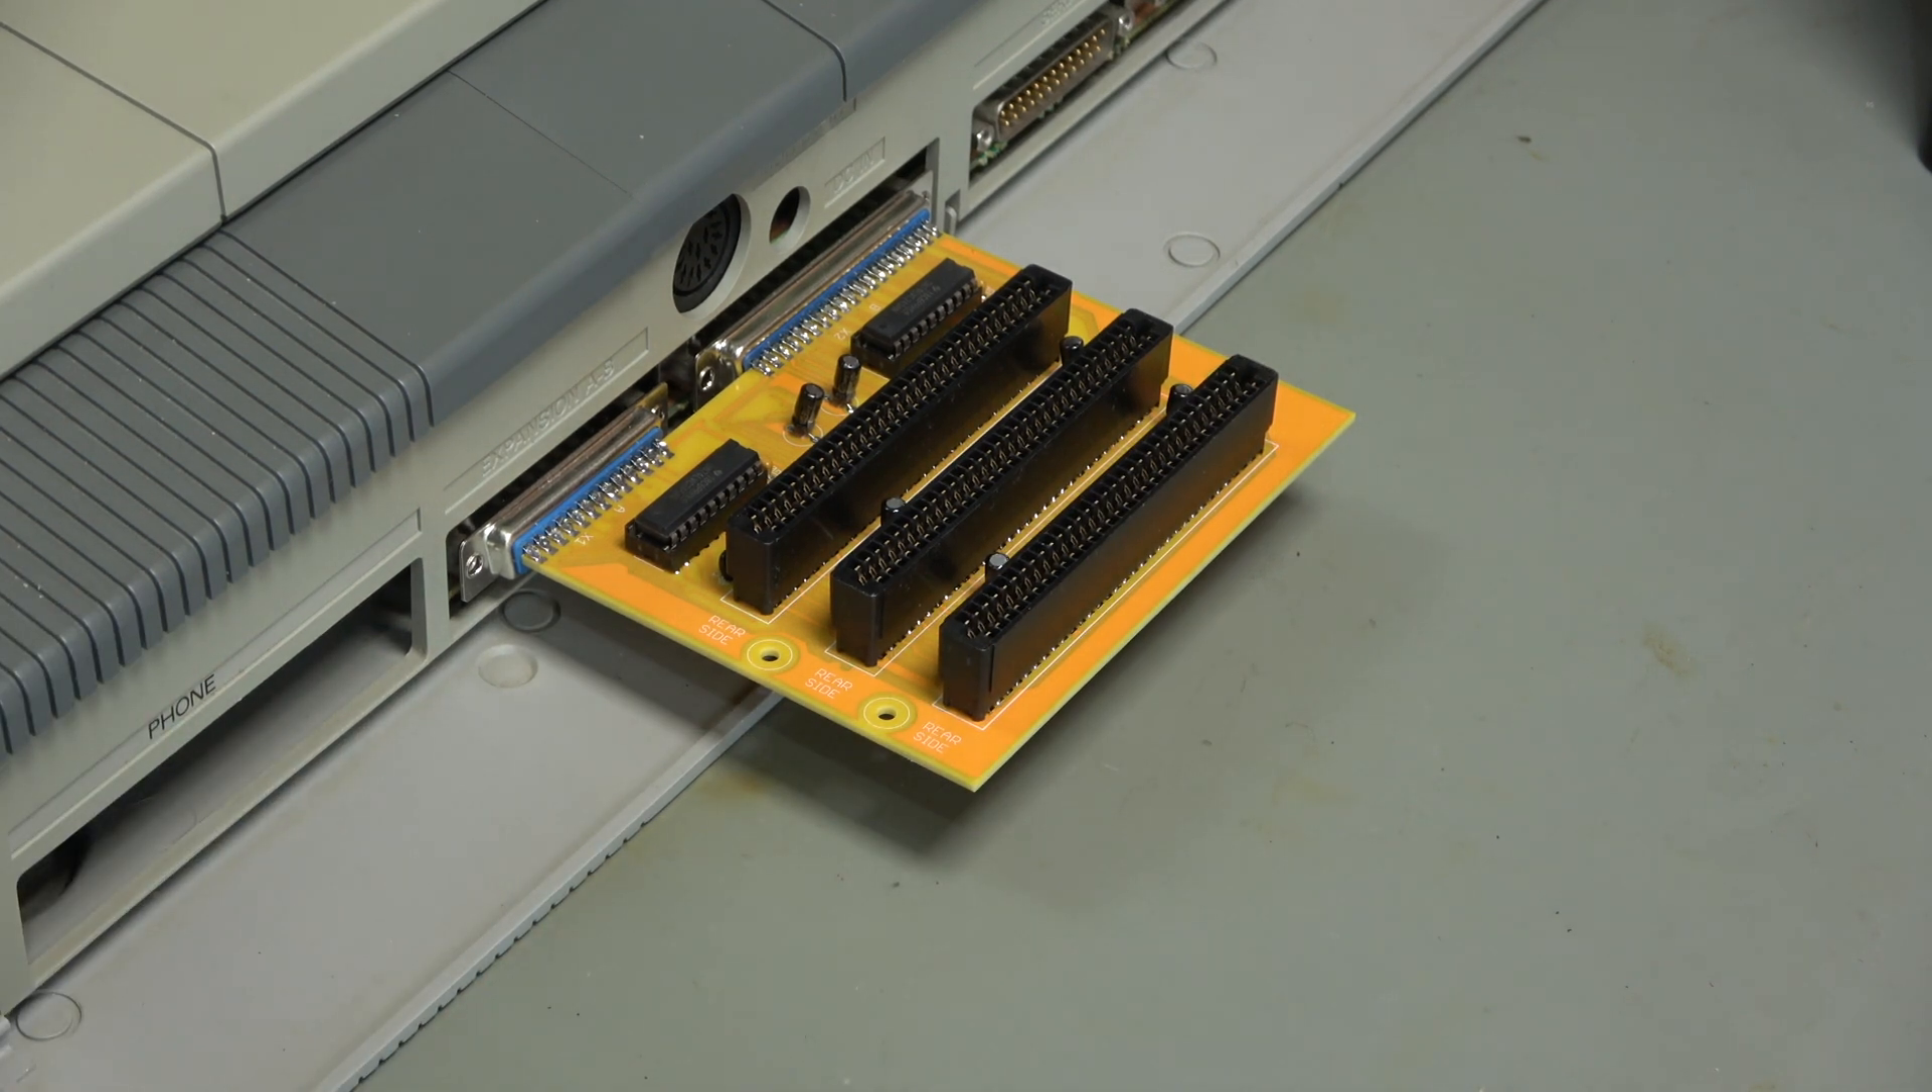Now there's one last thing that we have not done and that is to put some feet in here or some standoffs in here.